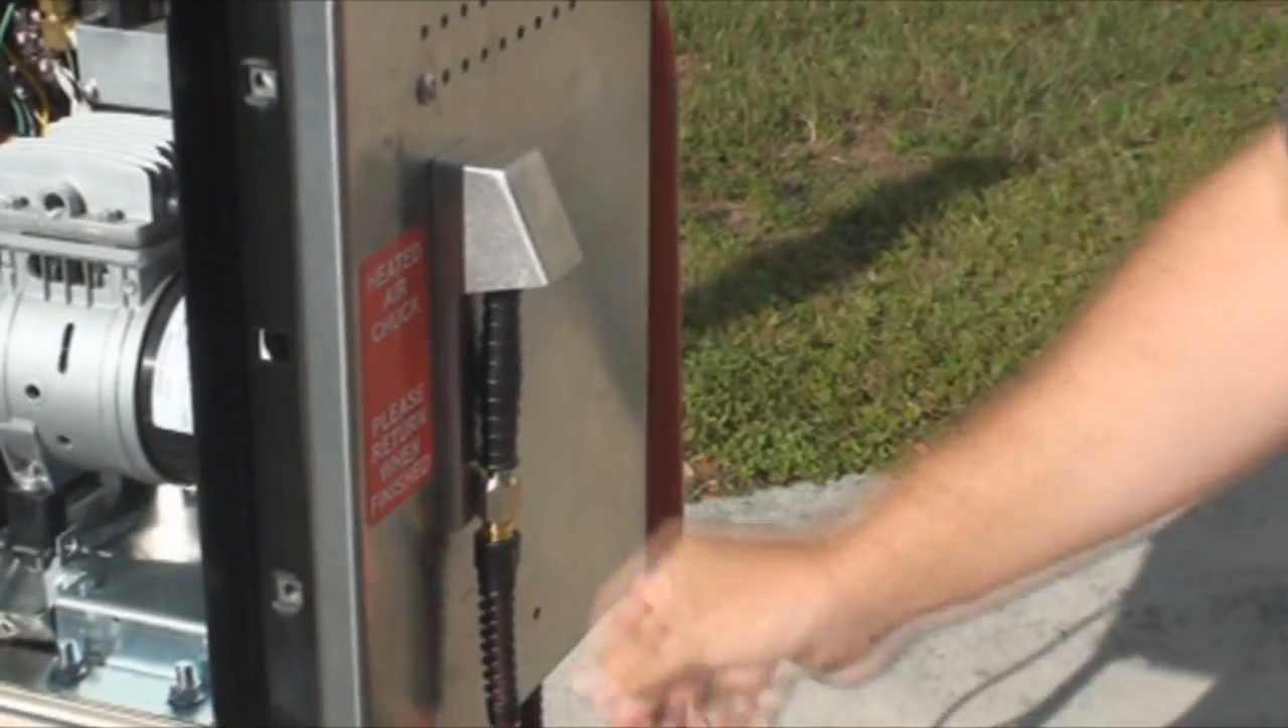Okay, so here we have the chuck holder installed and as you can see it's a heated chuck holder.